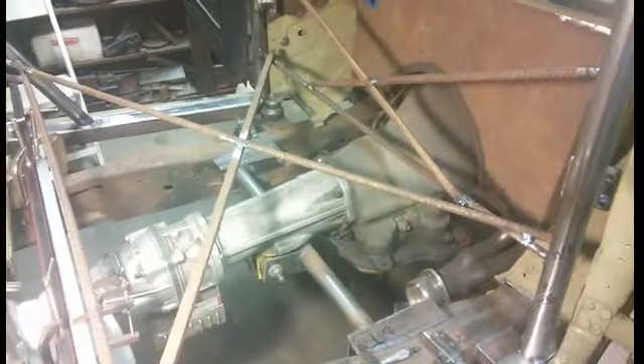So as you can see I added a whole bunch of rebar on this 1946 Dodge roll cage and the reason for that is I'm trying to keep it from racking.